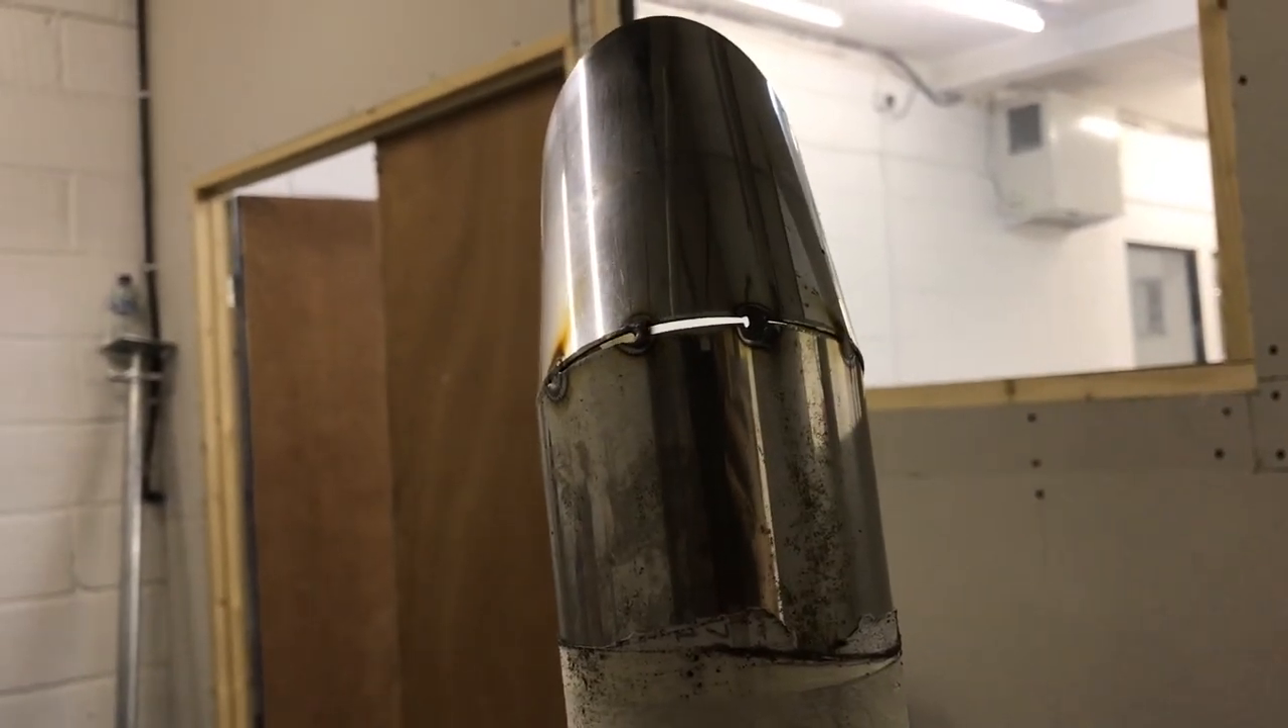There's a bit of a gap at the back.